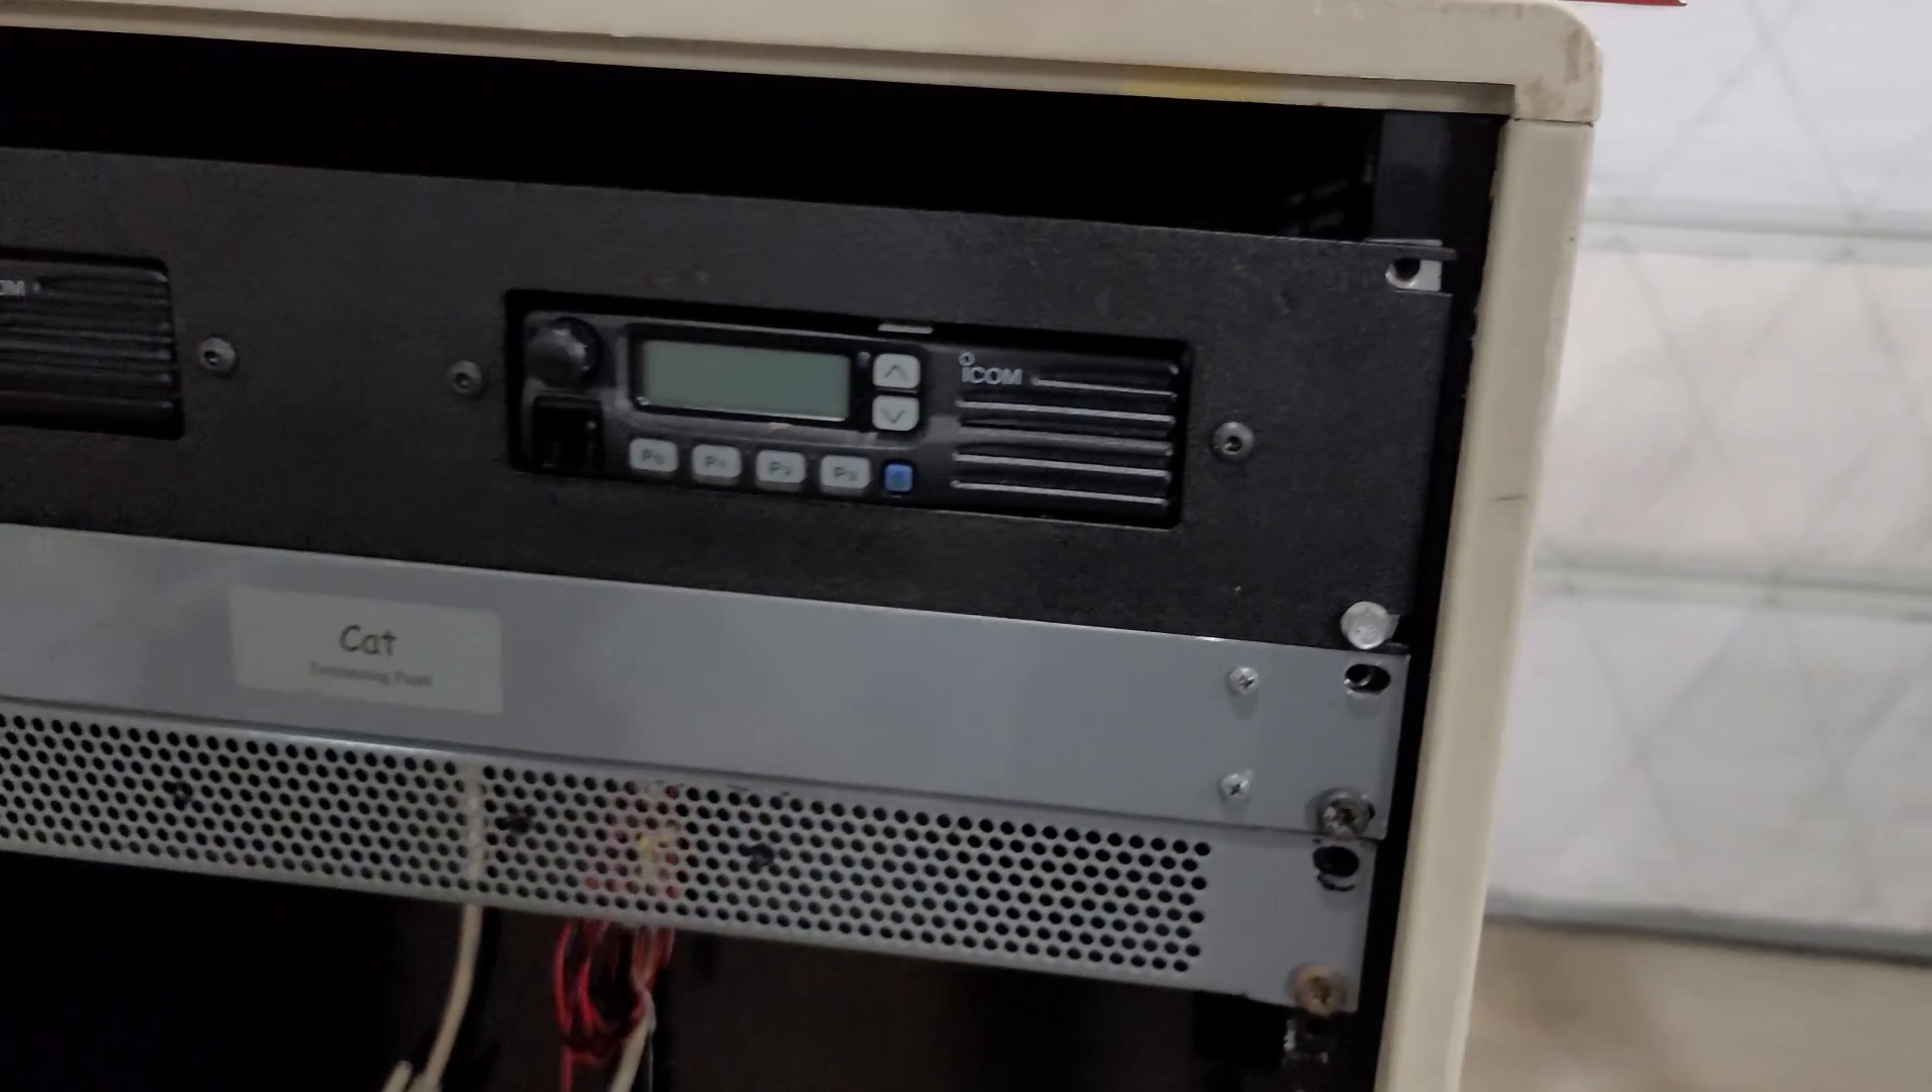So now you can kind of see how the radios are installed here.